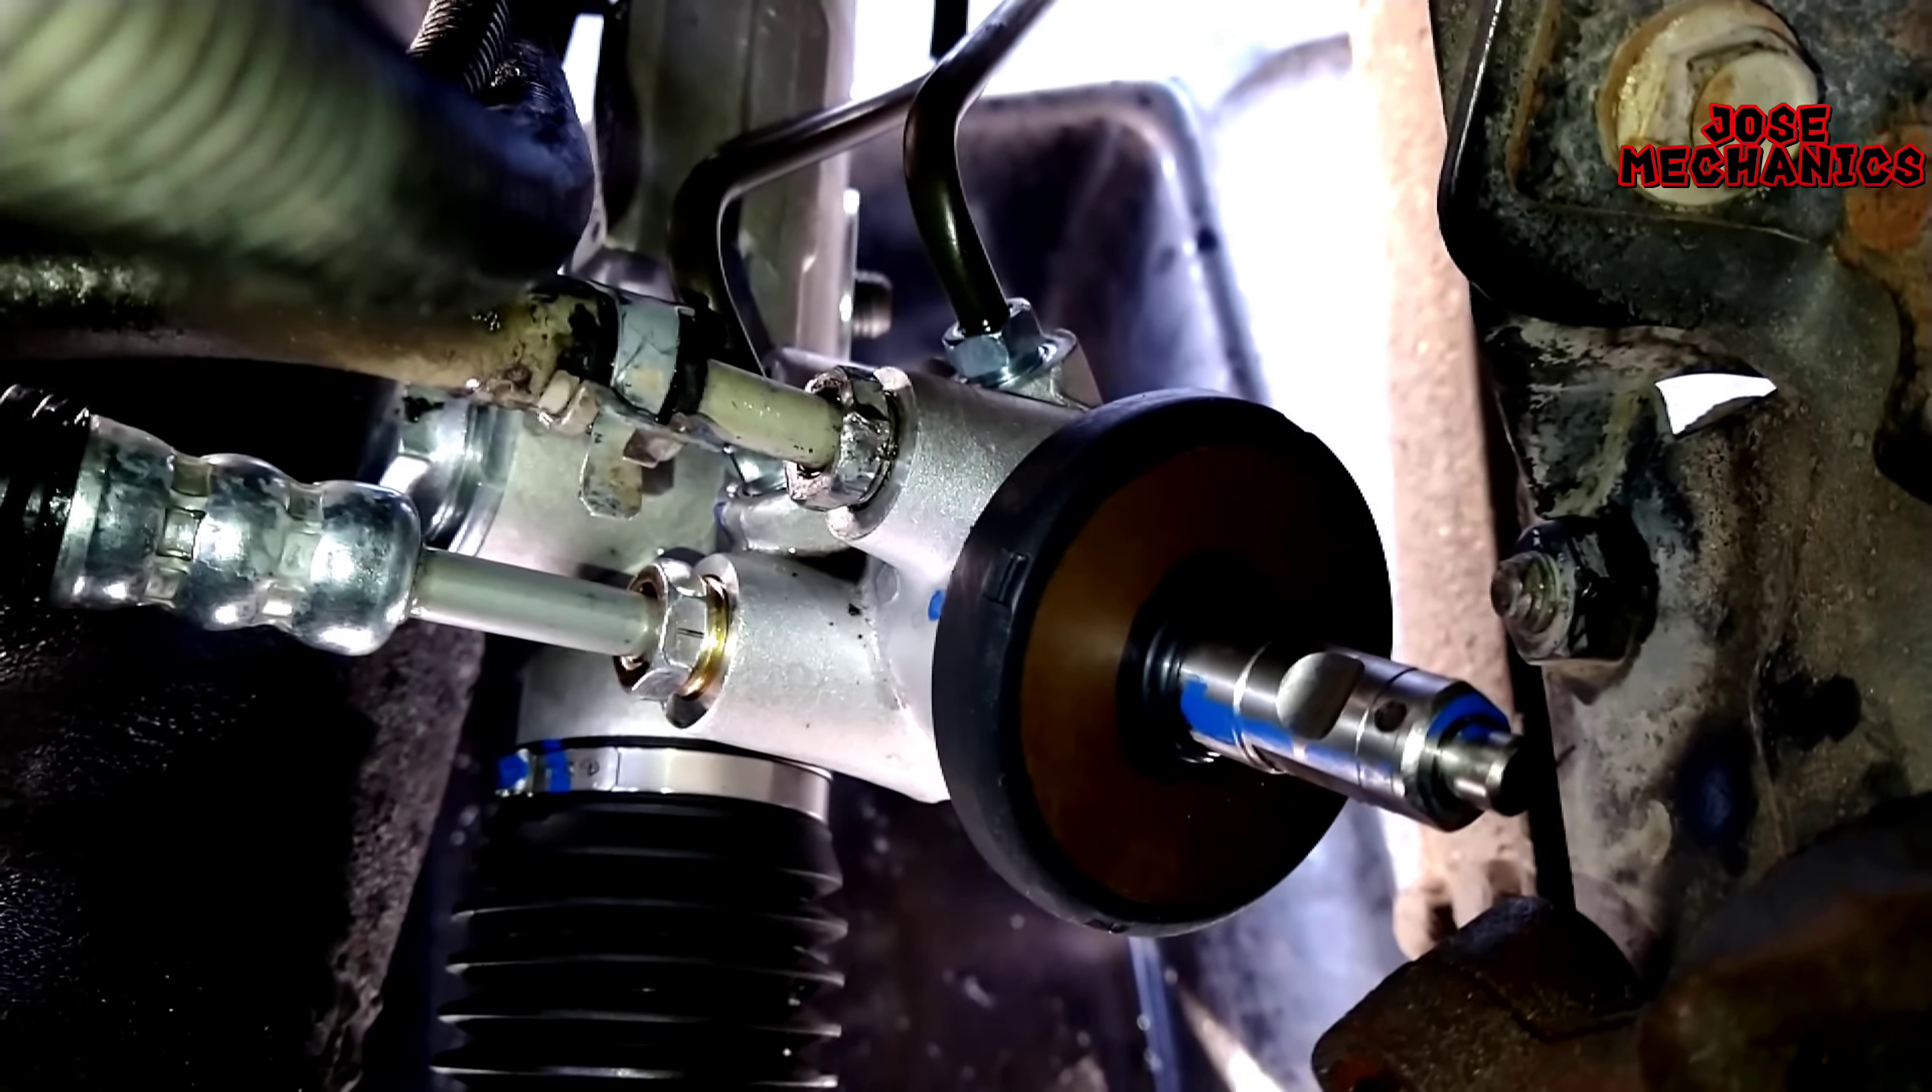Aquí ya tengo conectadas las dos líneas del aceite.